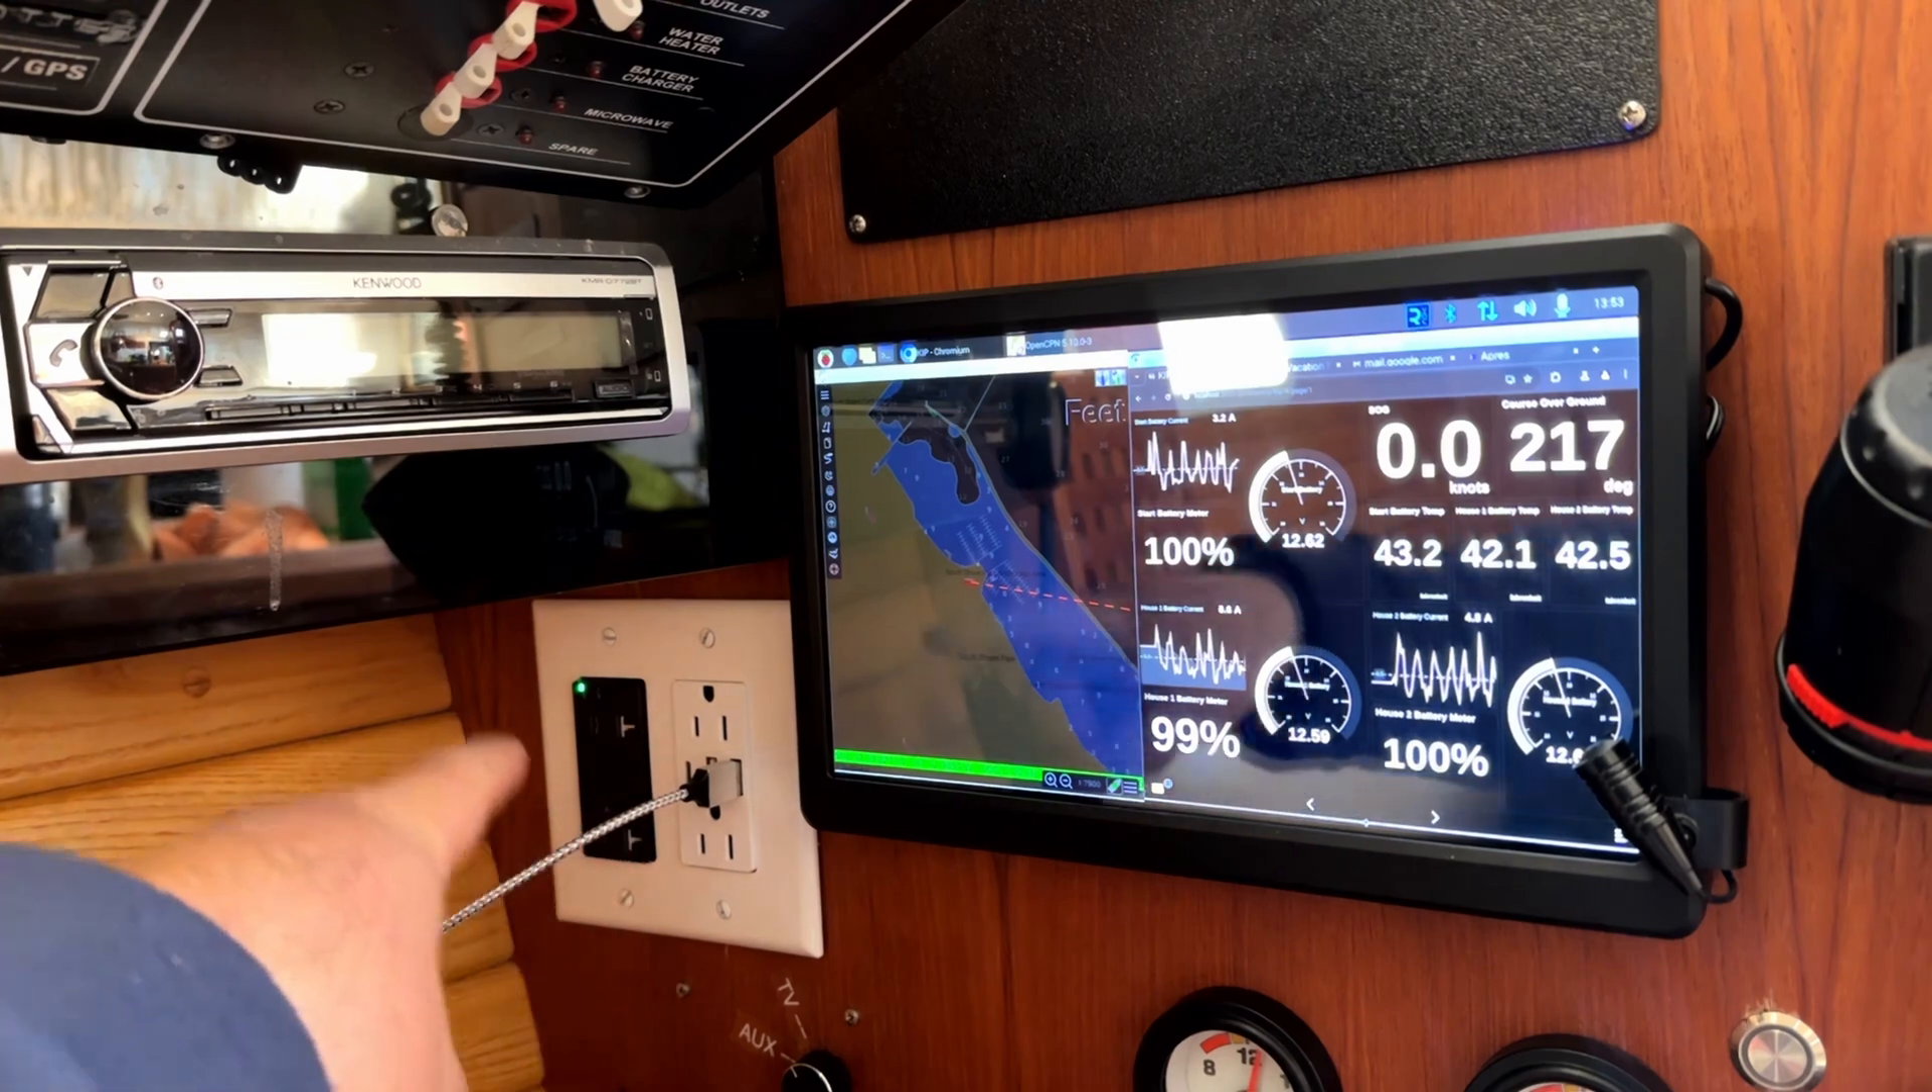I've got the new USB outlet on one side.